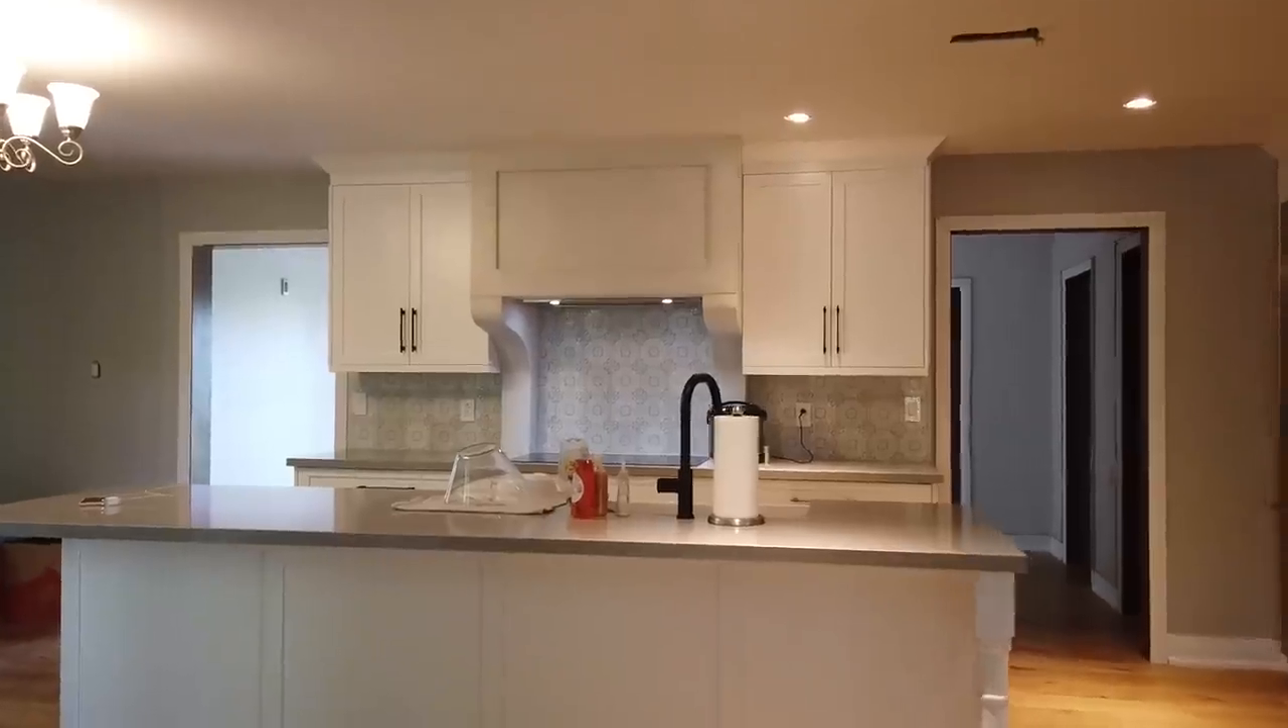So the kitchen is in no way finished. We still have to do our ceiling, do the pendant lights, the pot lights, but as of right now, we finally had the backsplash installed.